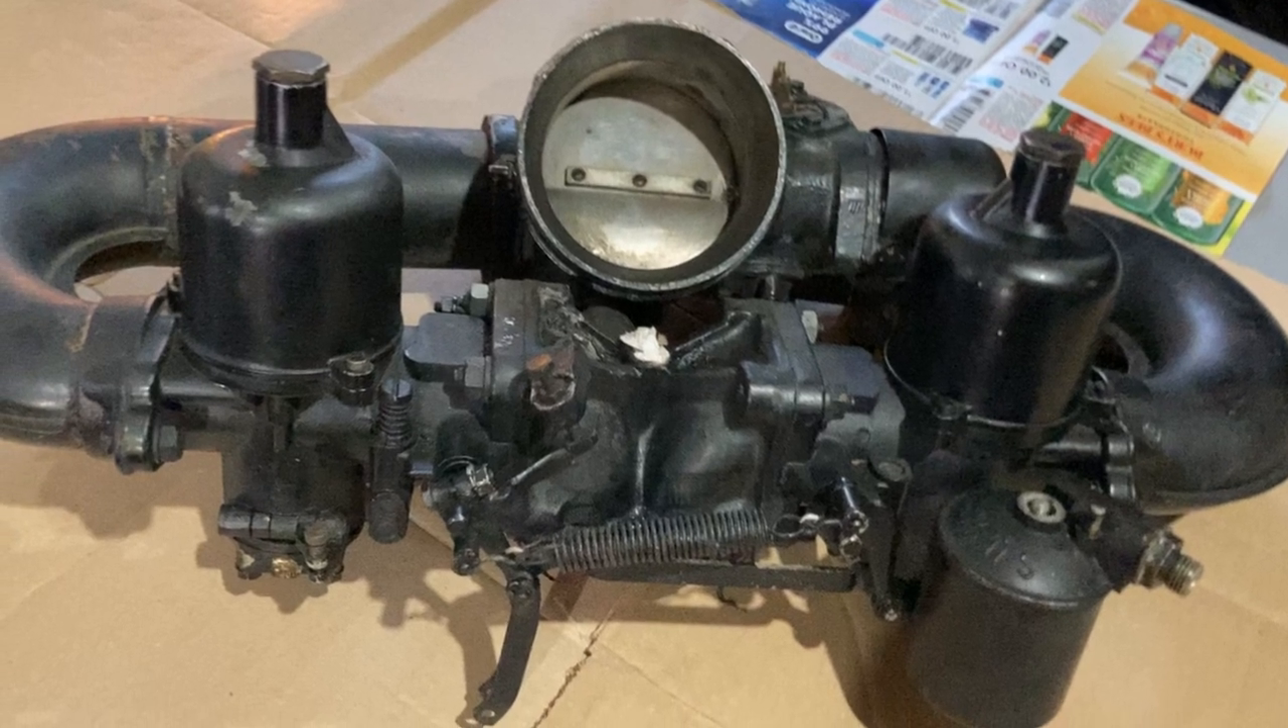We have already pulled the carburetor and choke assembly out of the car and that is where we begin in this episode.